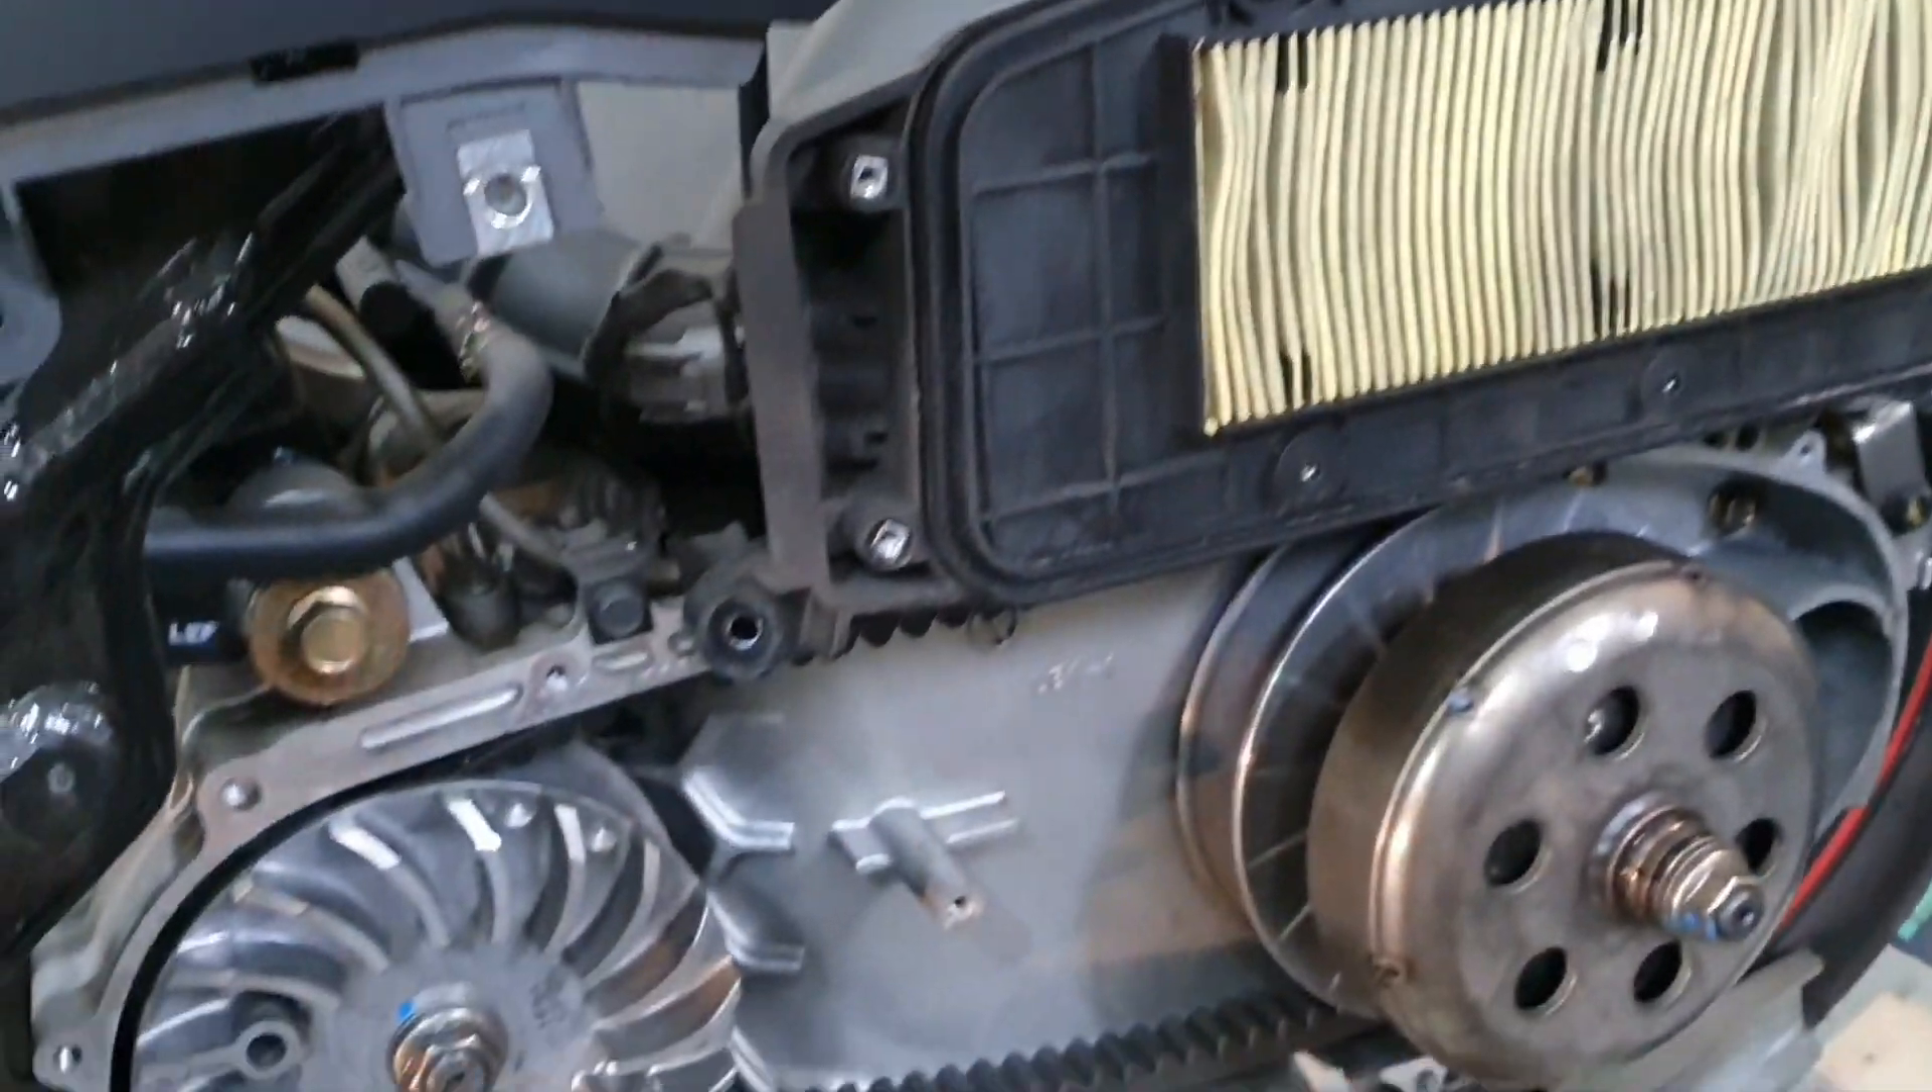Já montamos o CVT Galera No local.